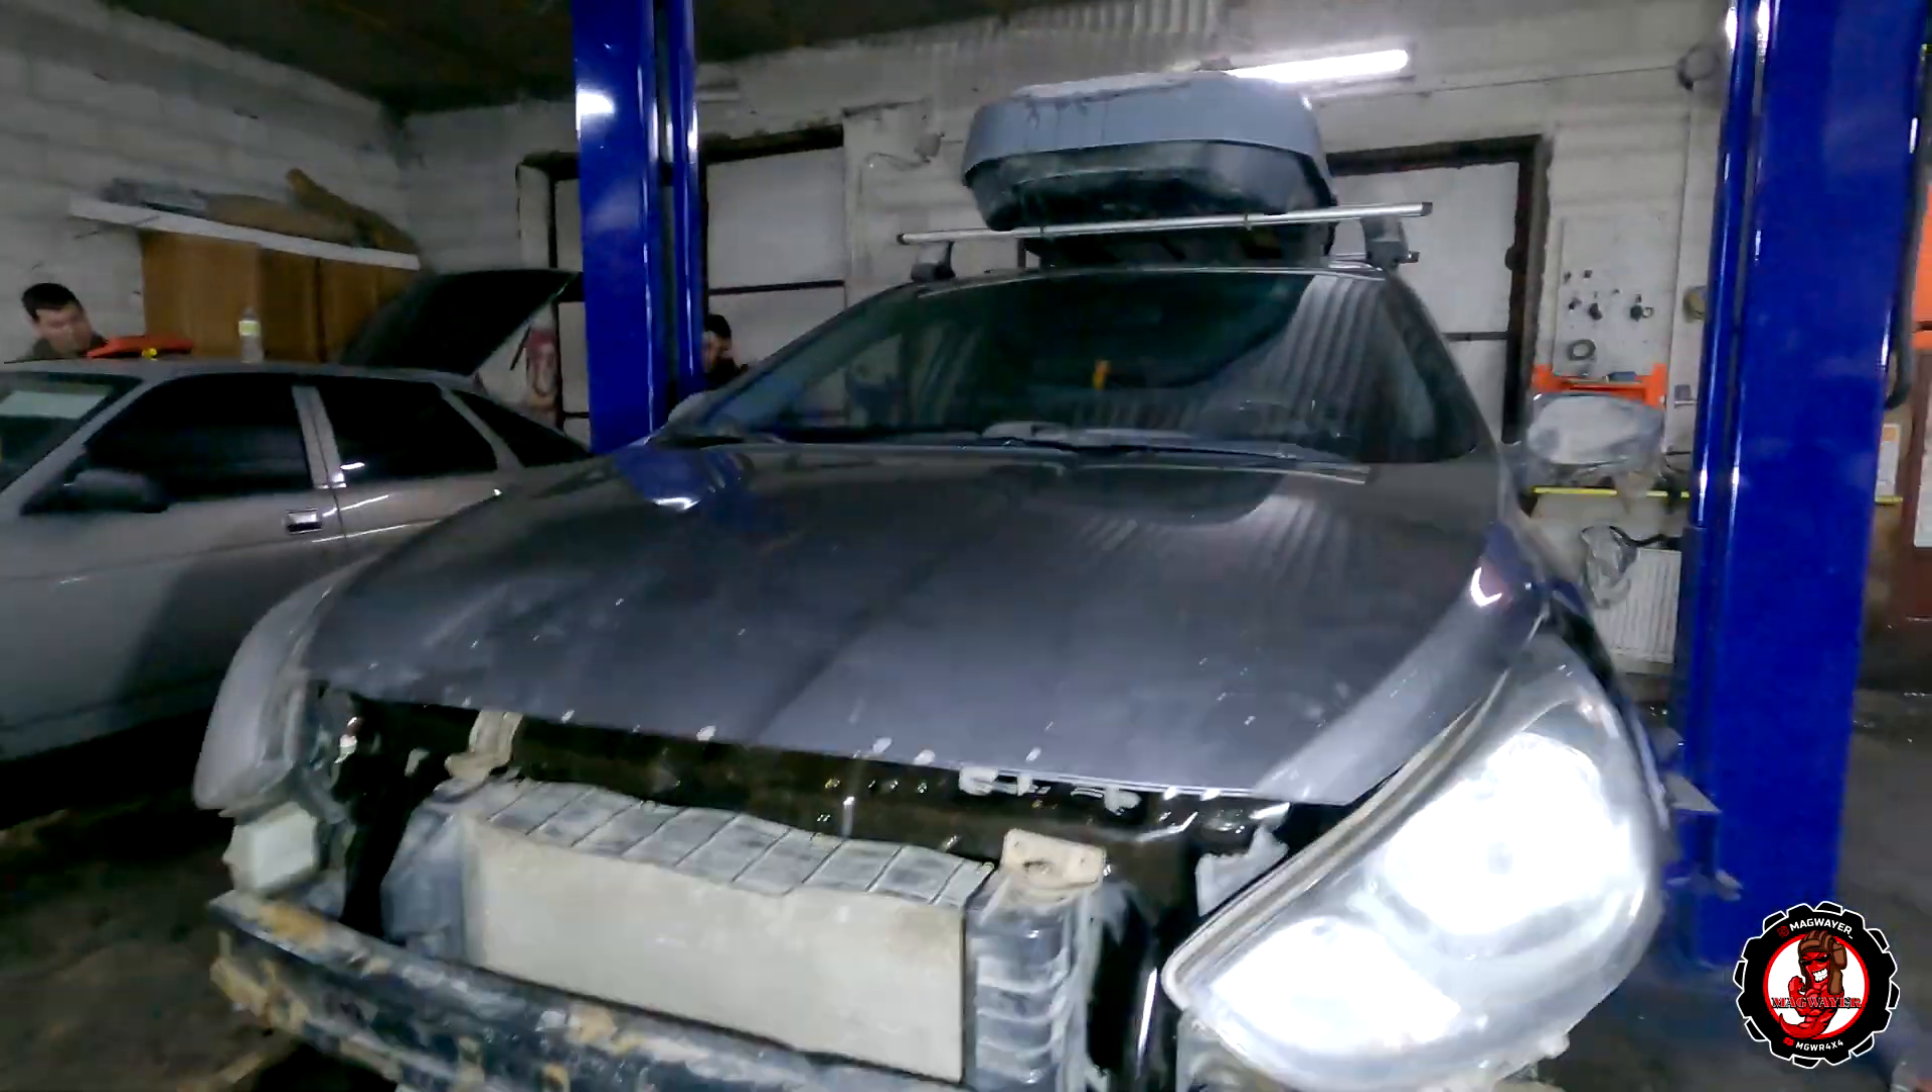Машина на ходу осталось только прикрутить бампер.